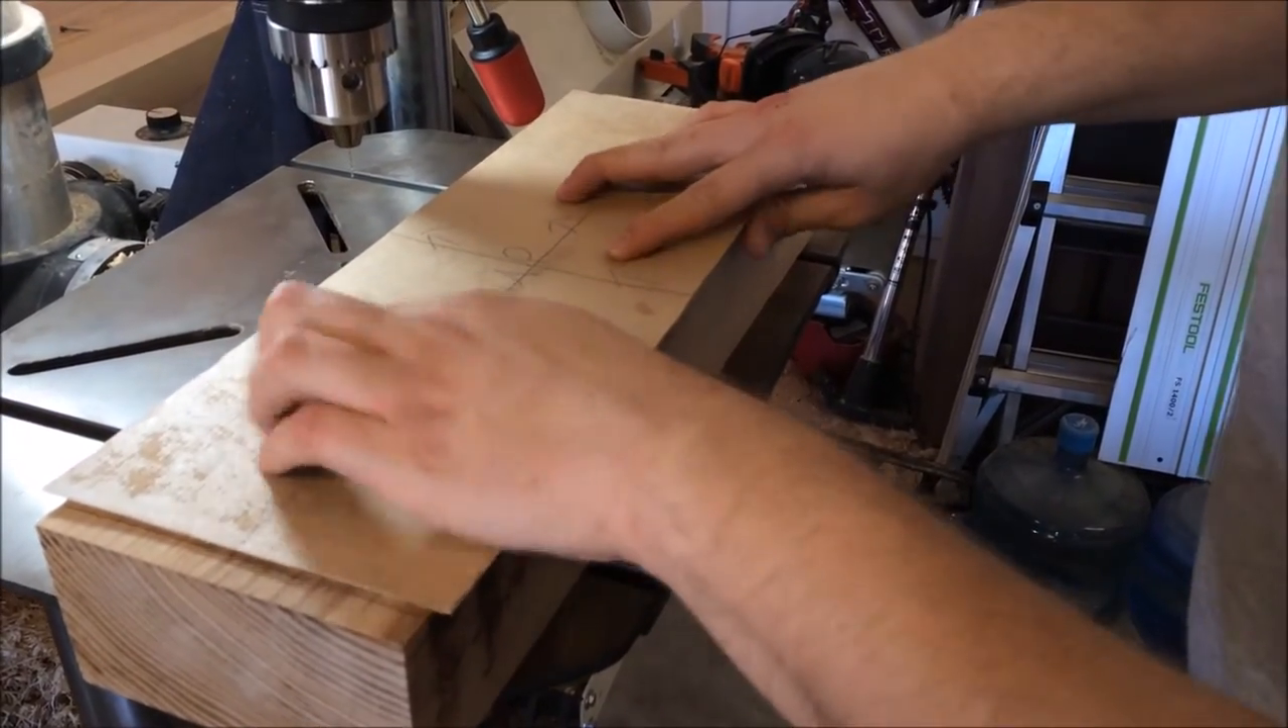And then these lines on the edges help me place the panel accurately because if you can see, this panel overlaps the block, which is what I wanted.